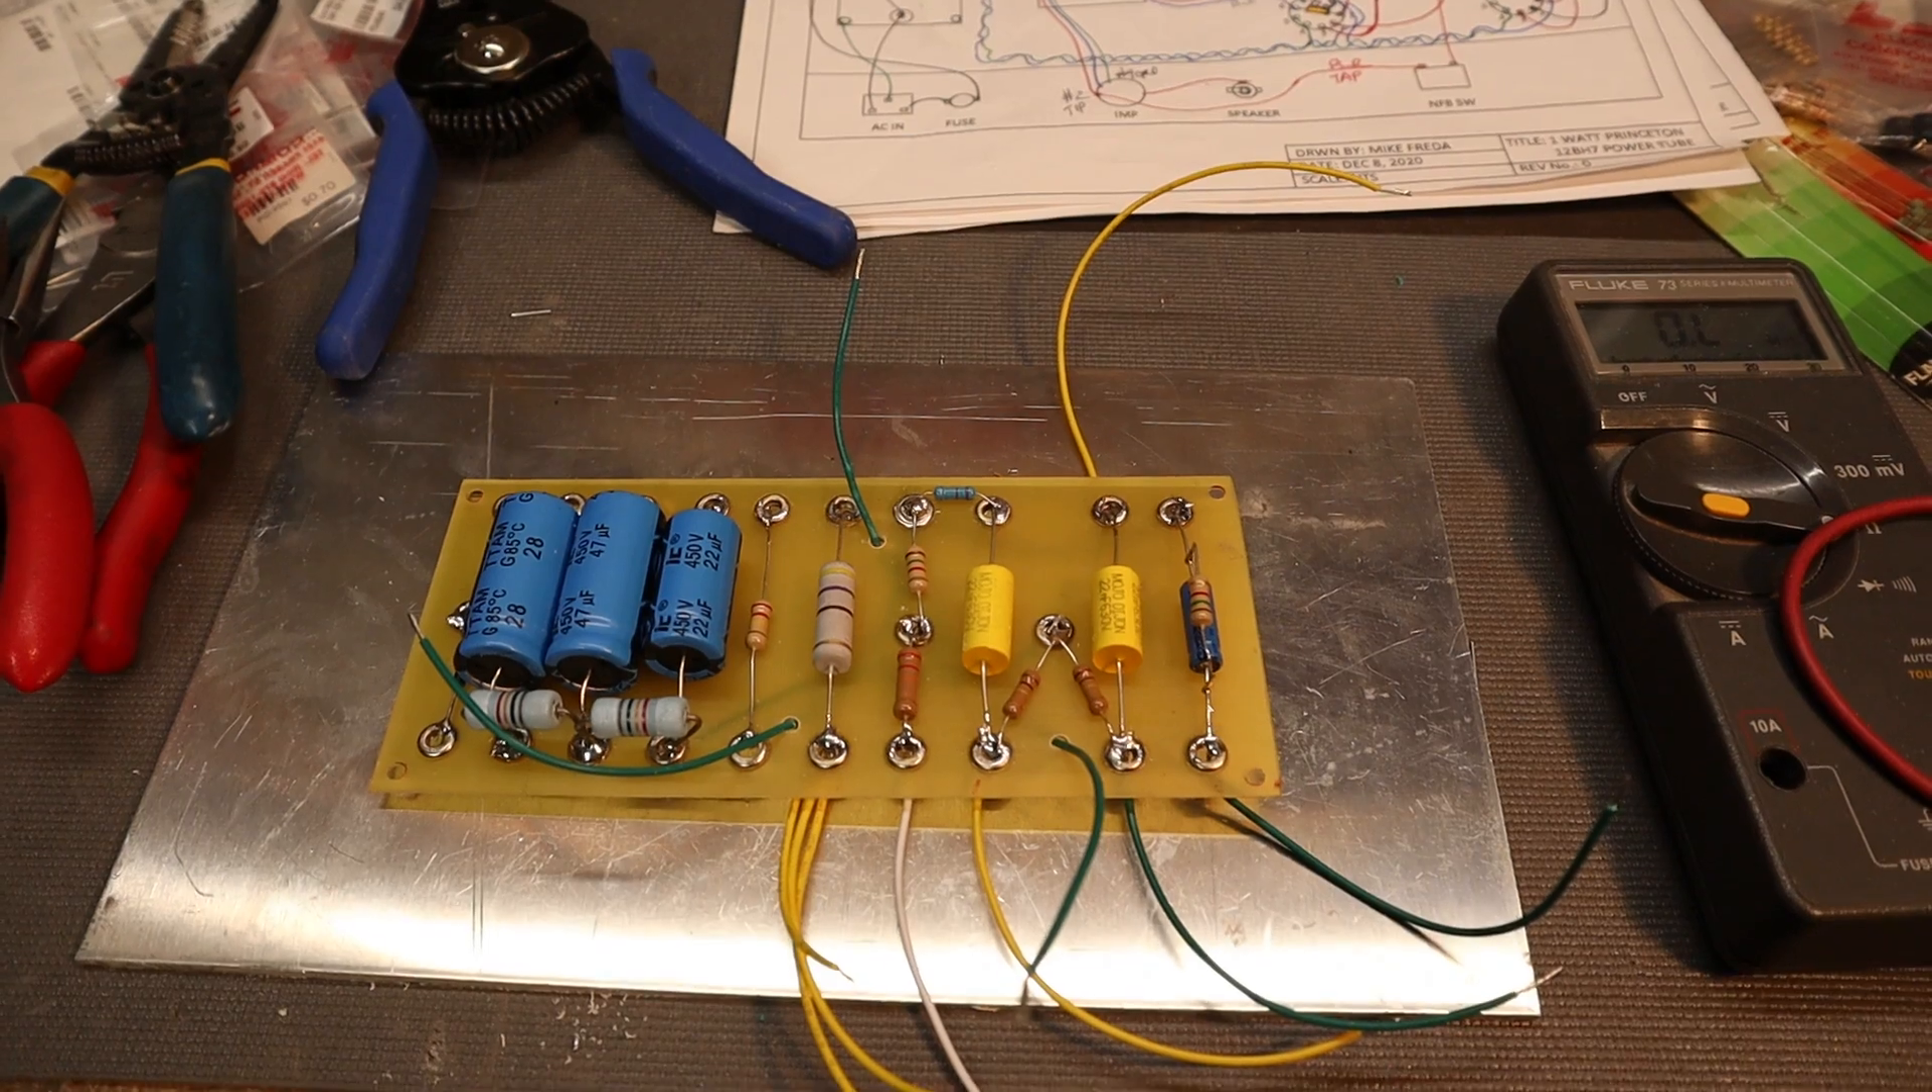So the eyelet board is all done. Everything is populated and I pre-wired so I can get at the back of the board and do all the wiring here. So that is ready to go.